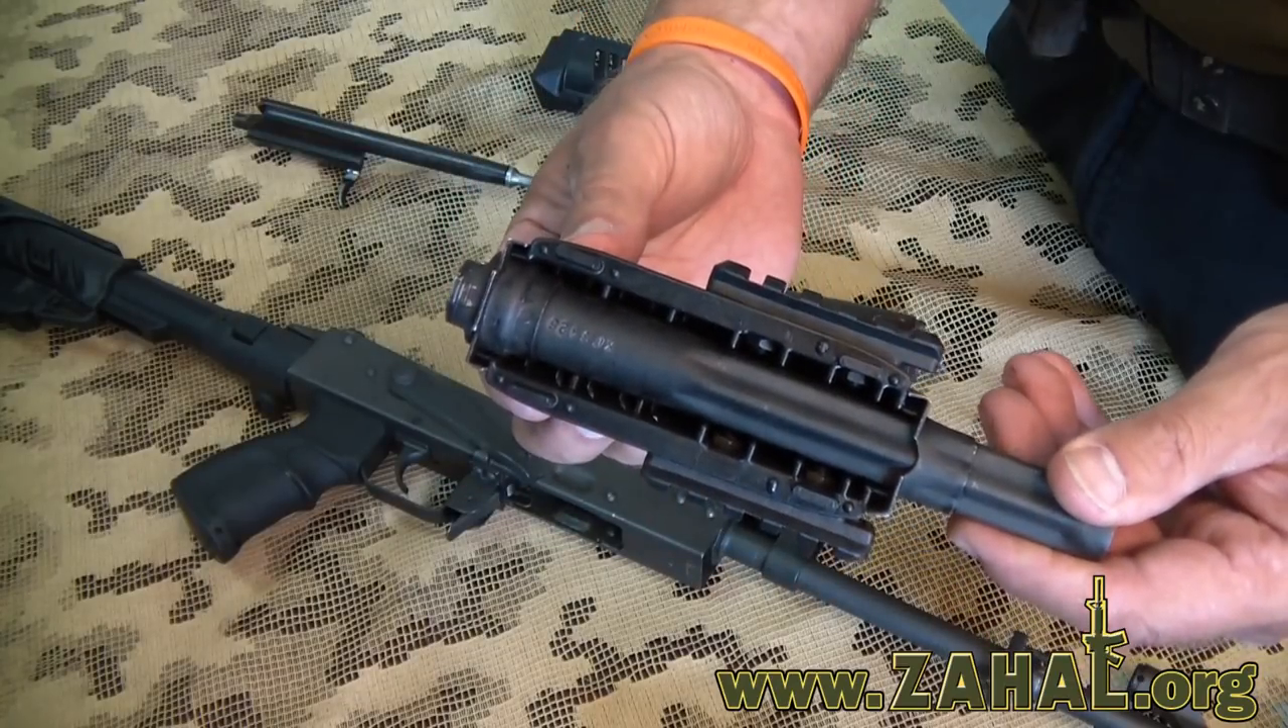So we've assembled the tube with the cover and again this twists on the same way the other piece came off.